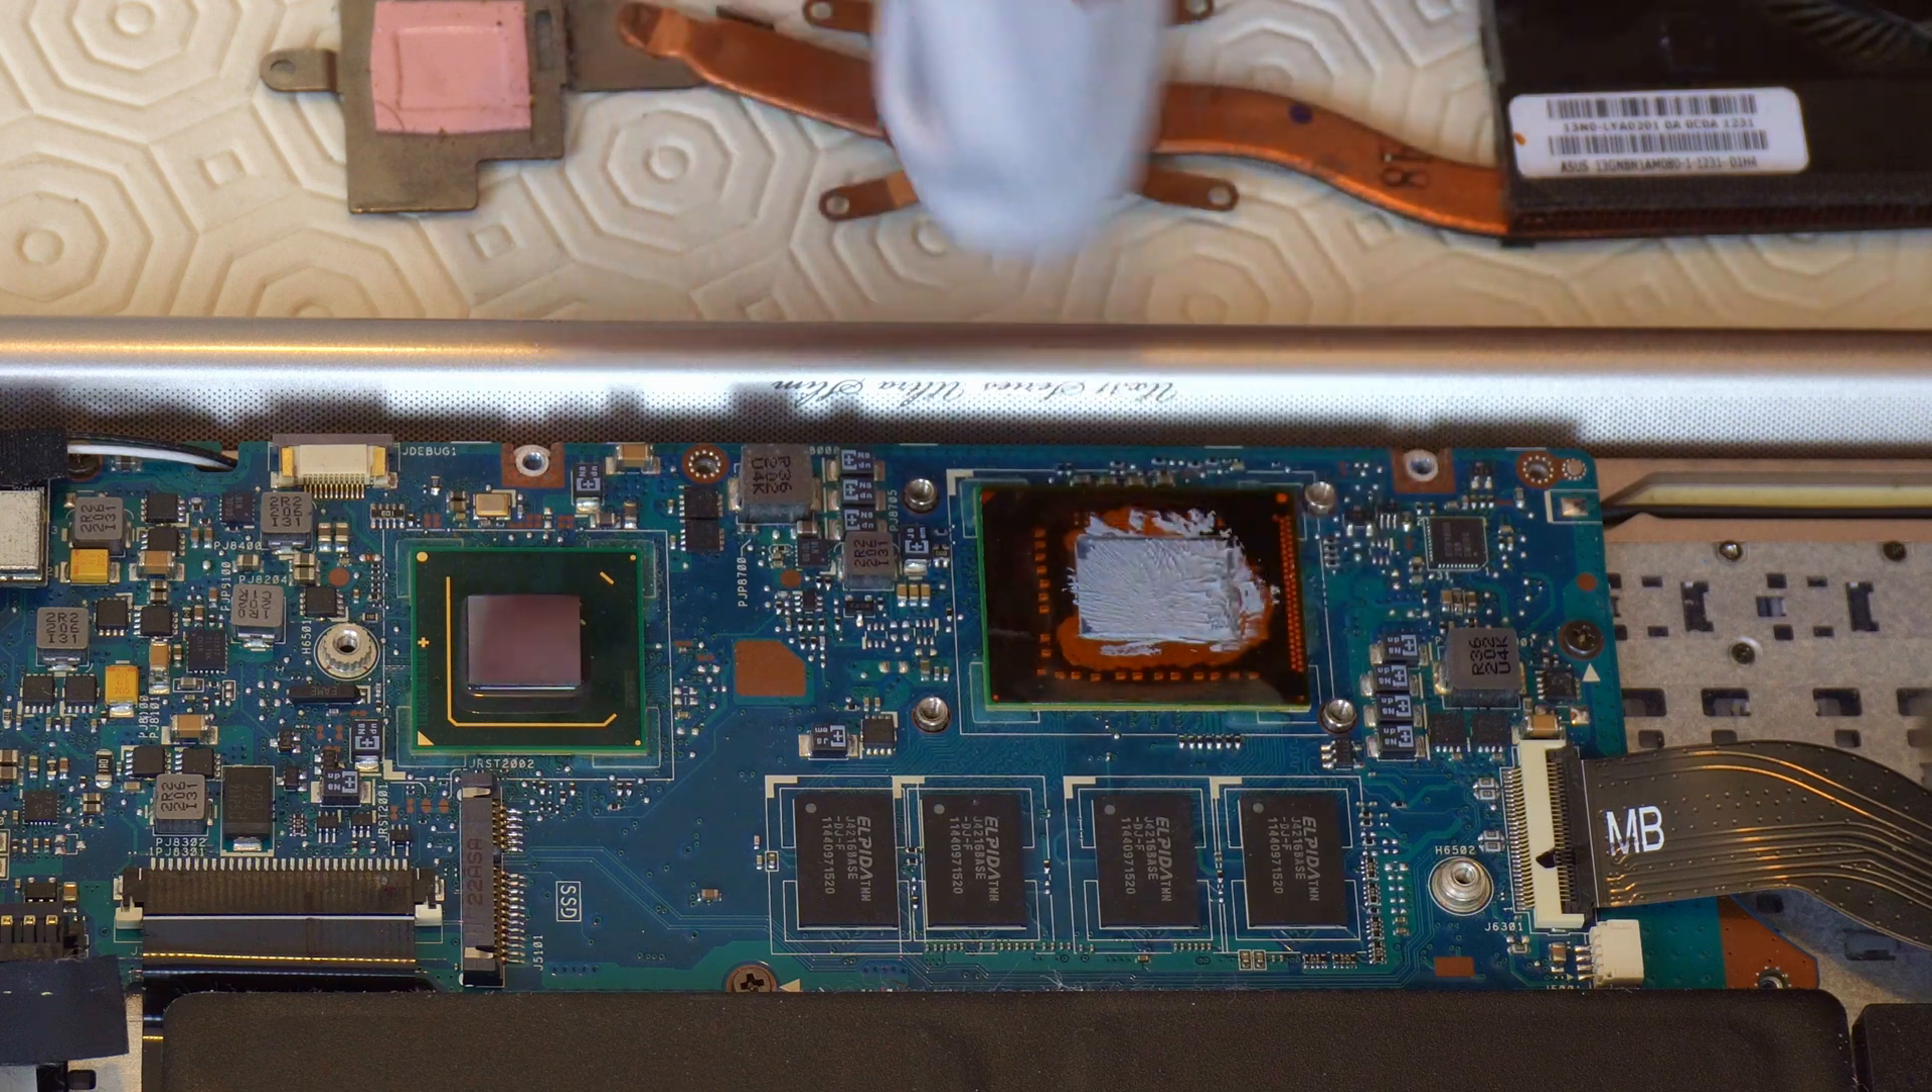So now we have the paste on the processor we can go ahead and put the fan back on.